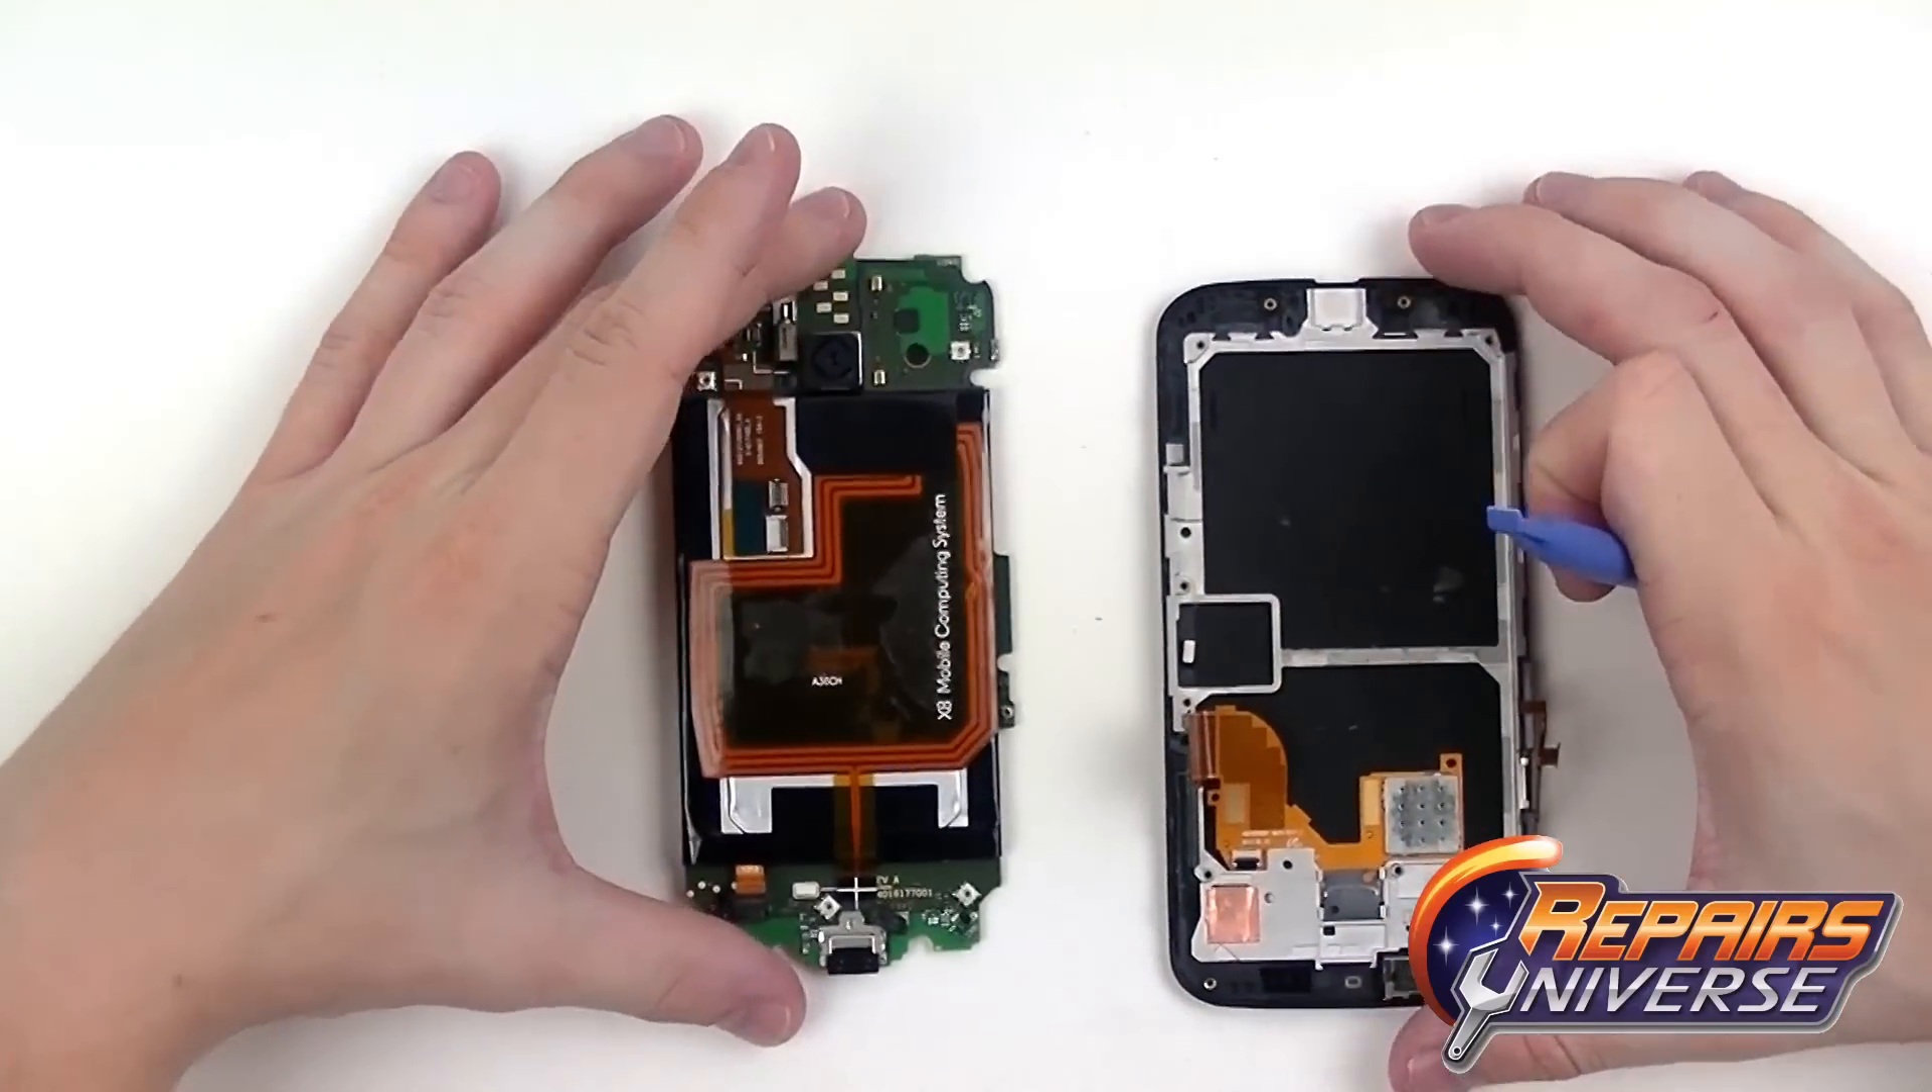And your motherboard and battery have now been fully removed.